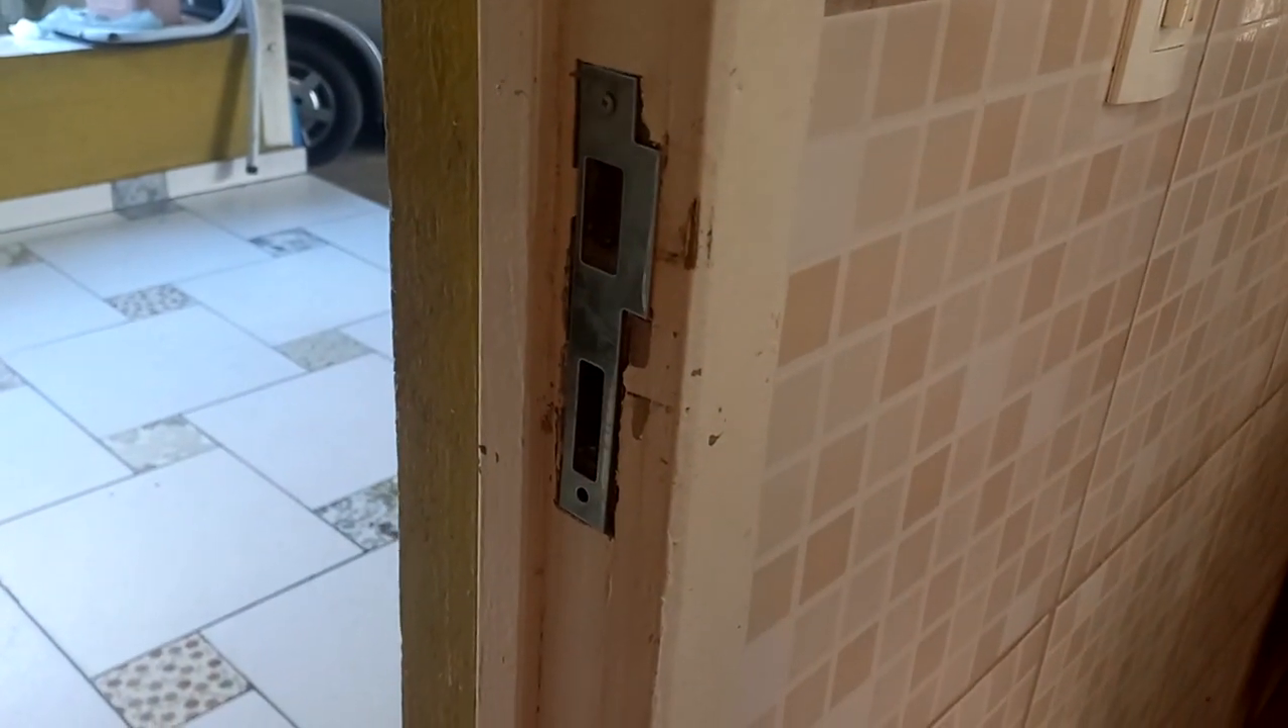Pronto, gente. Botei a batedeira, pessoal.